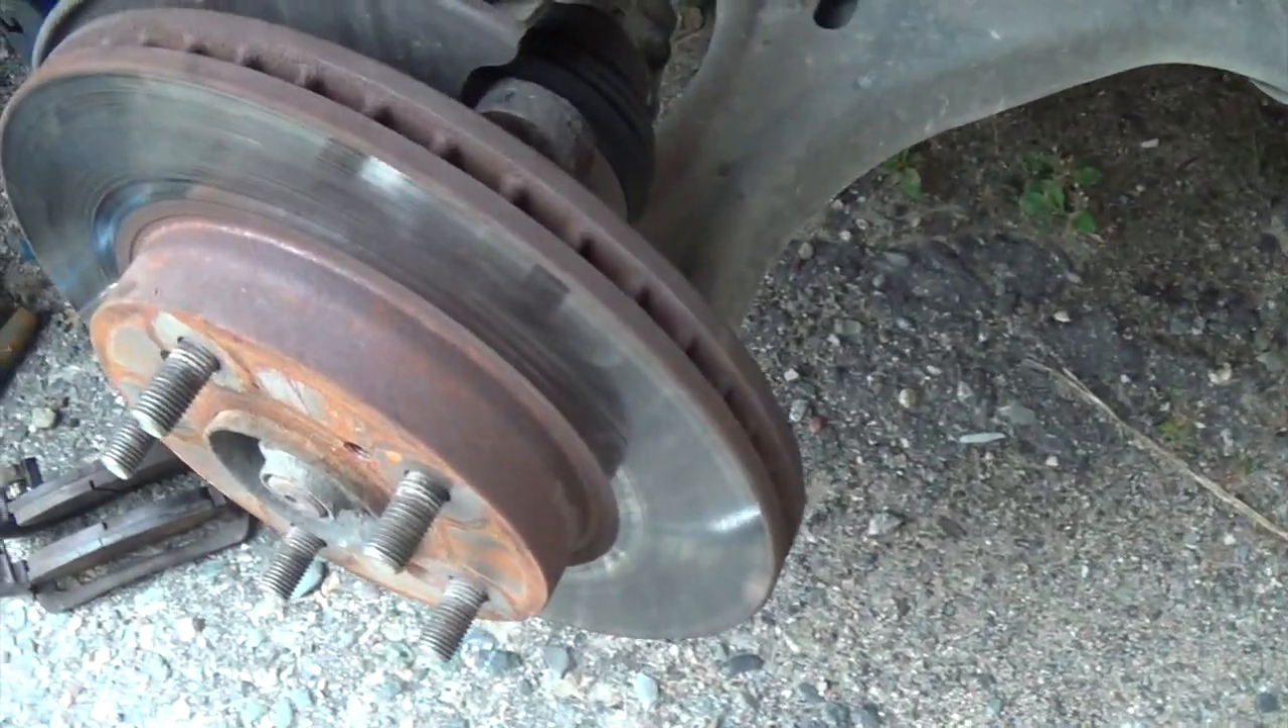Now I got the caliper and the bracket off.